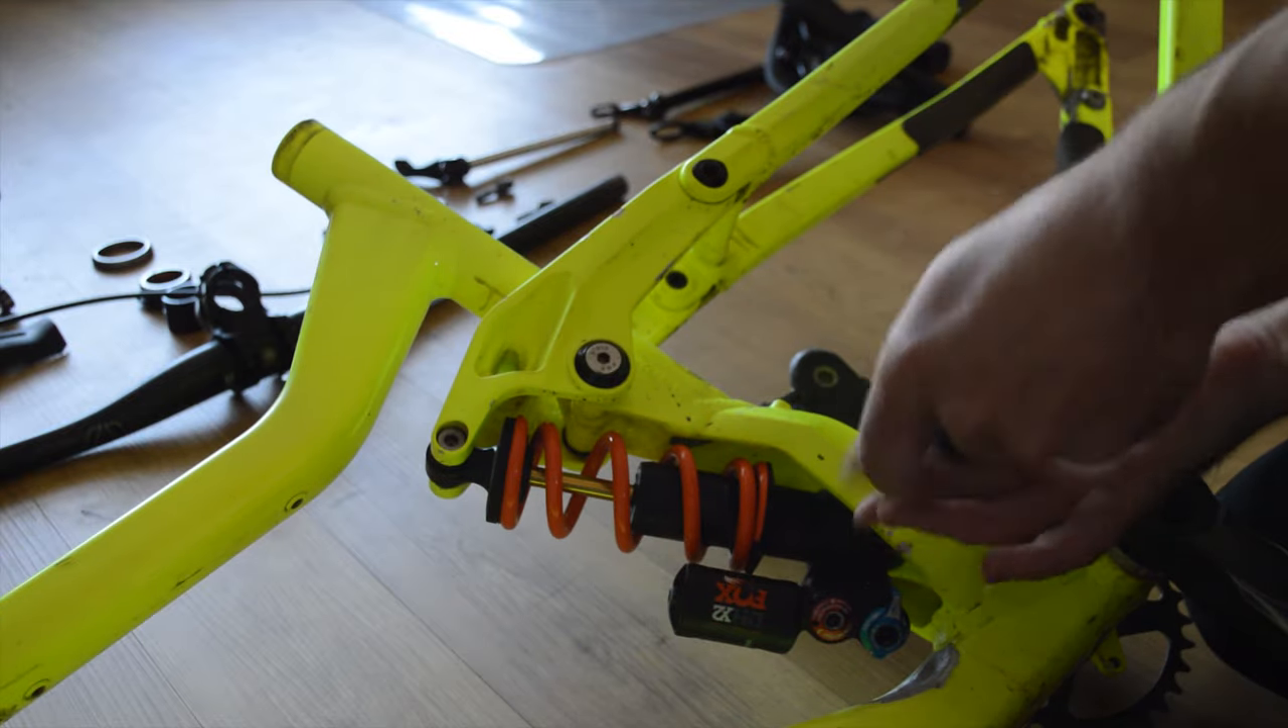All right so everything's pretty much torn down just got to take off the rear shock.